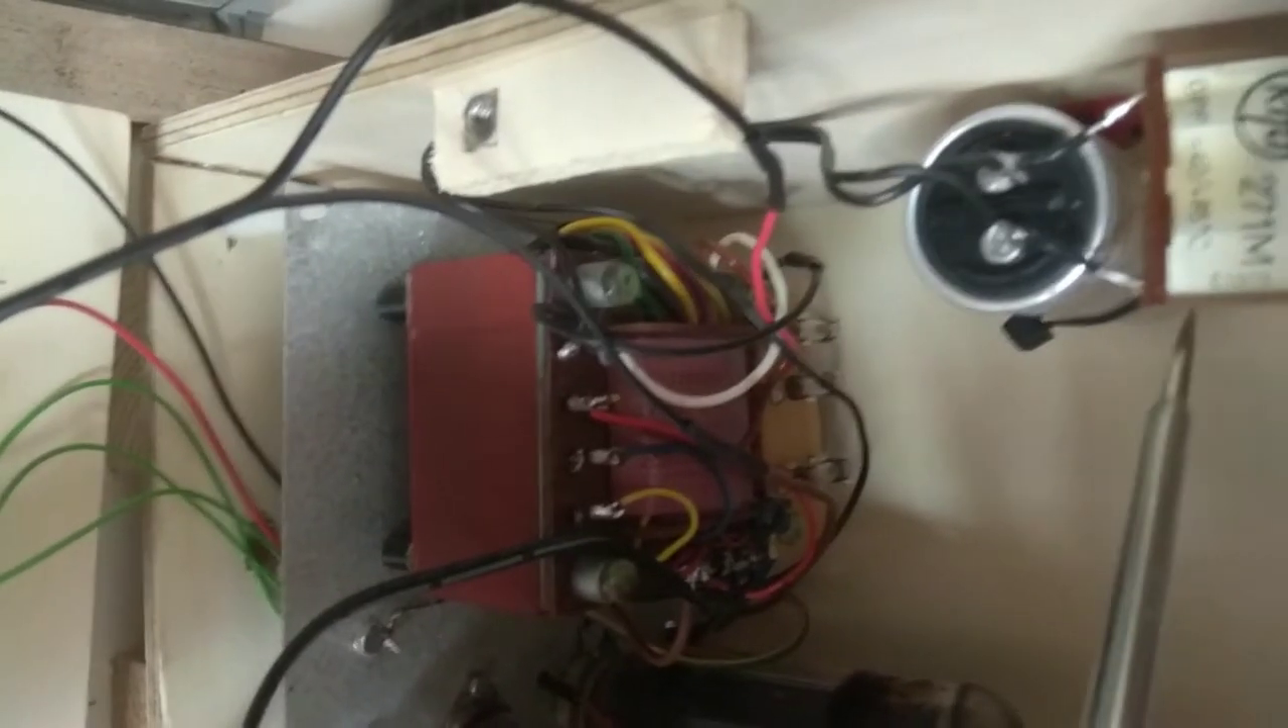Um, I've got my capacitor for the filament installed up here.